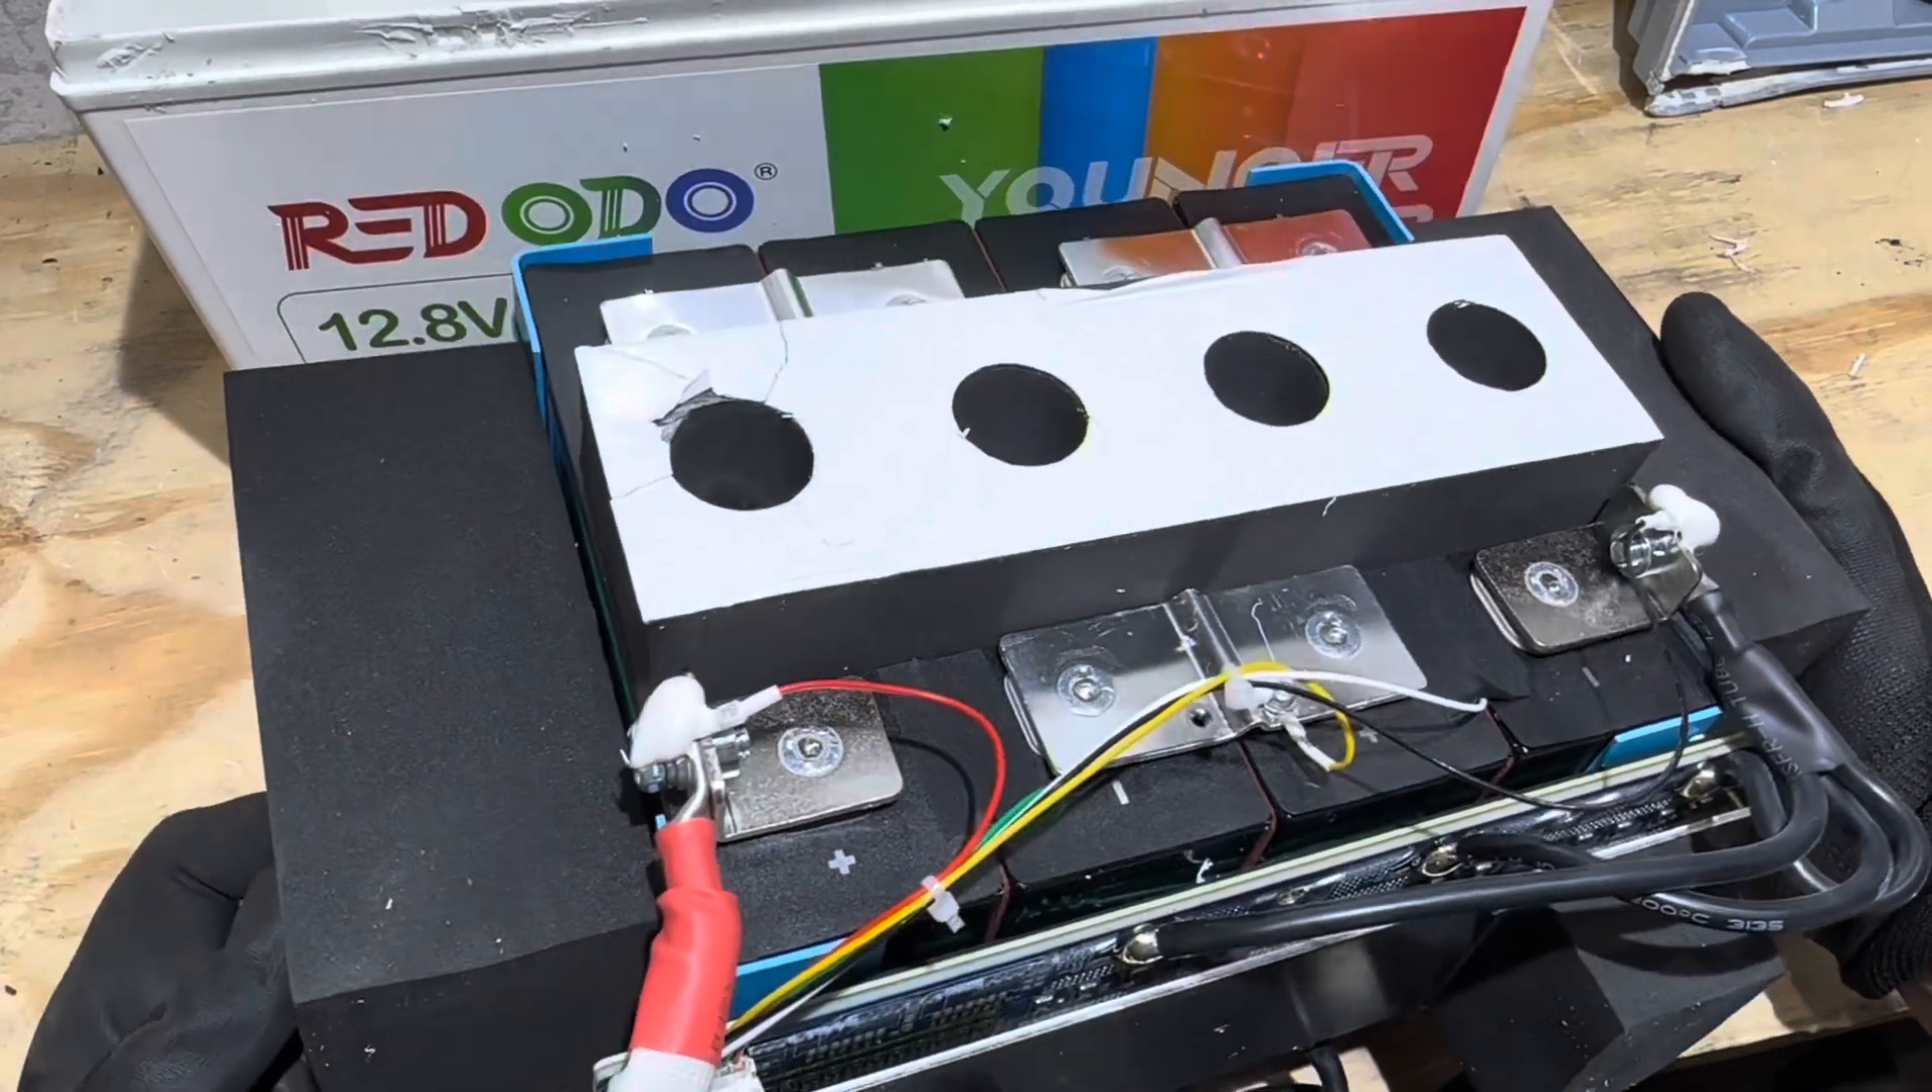Here is the cell pack out of its case.